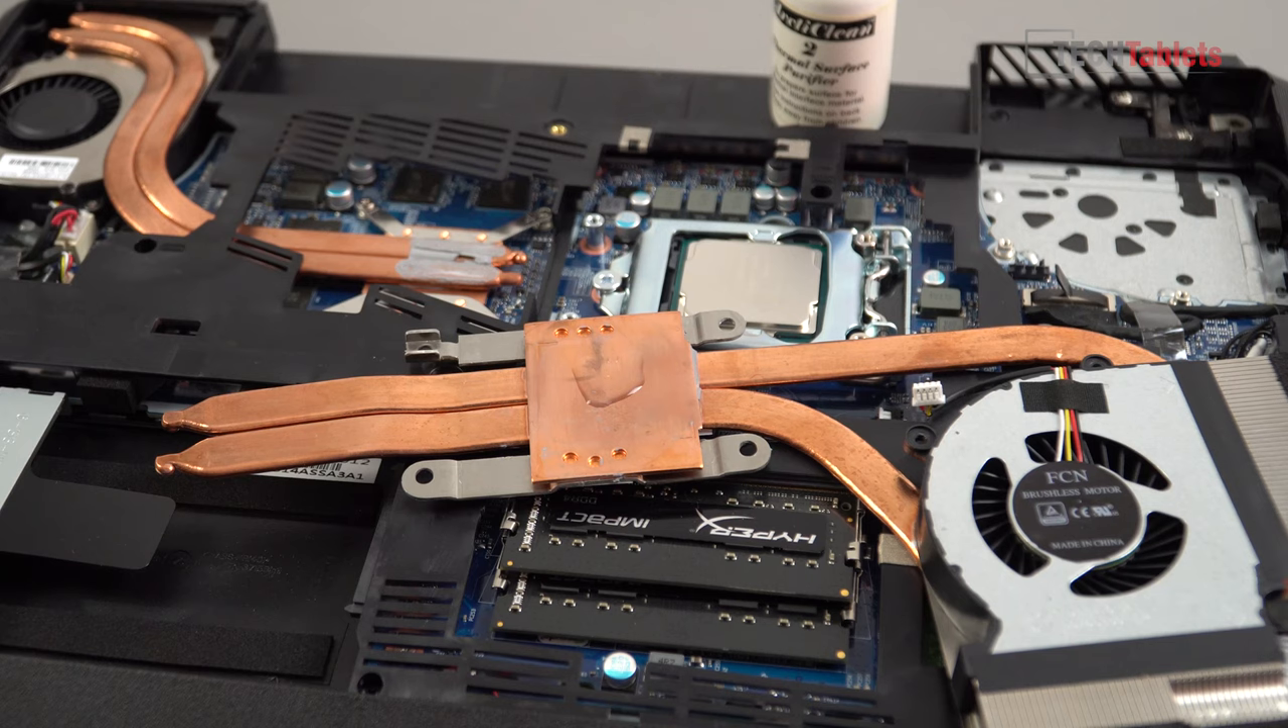Then we have that CPU installed in place.